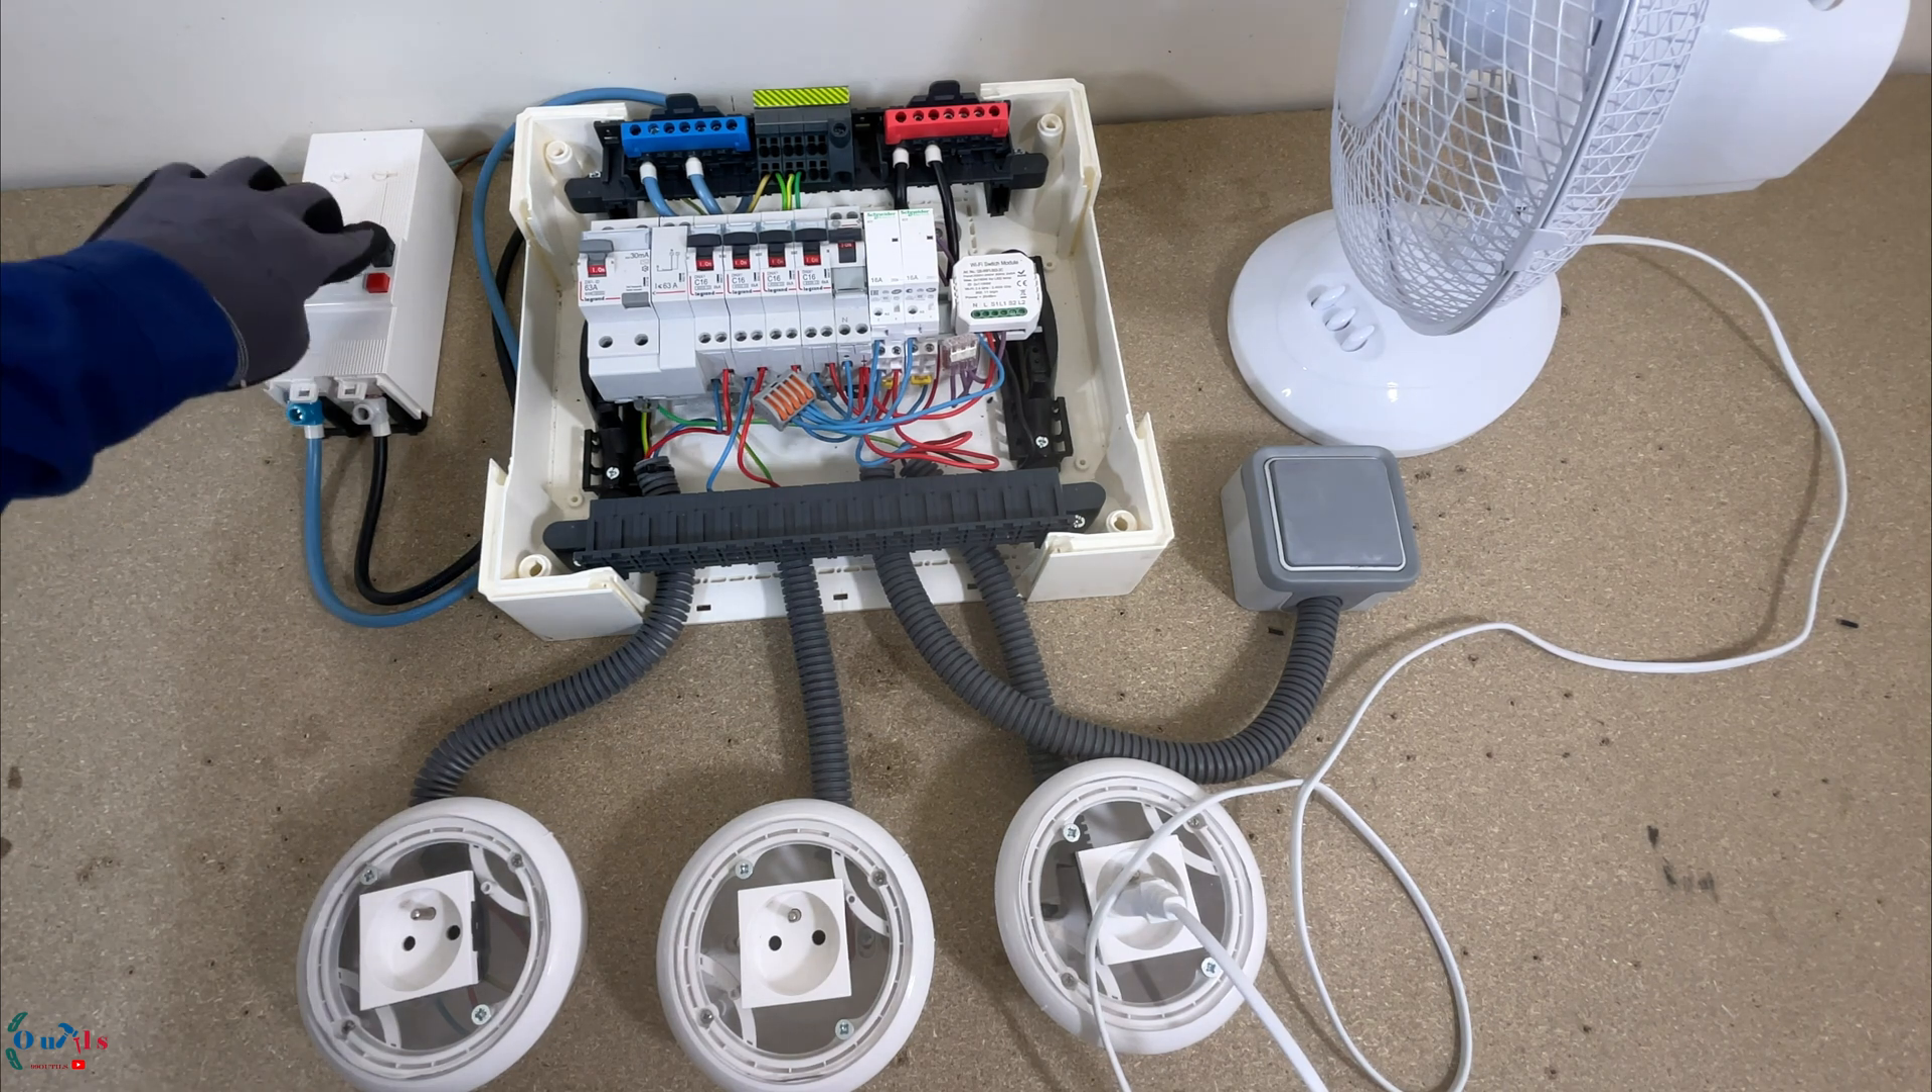Je viens de finir le câblage.